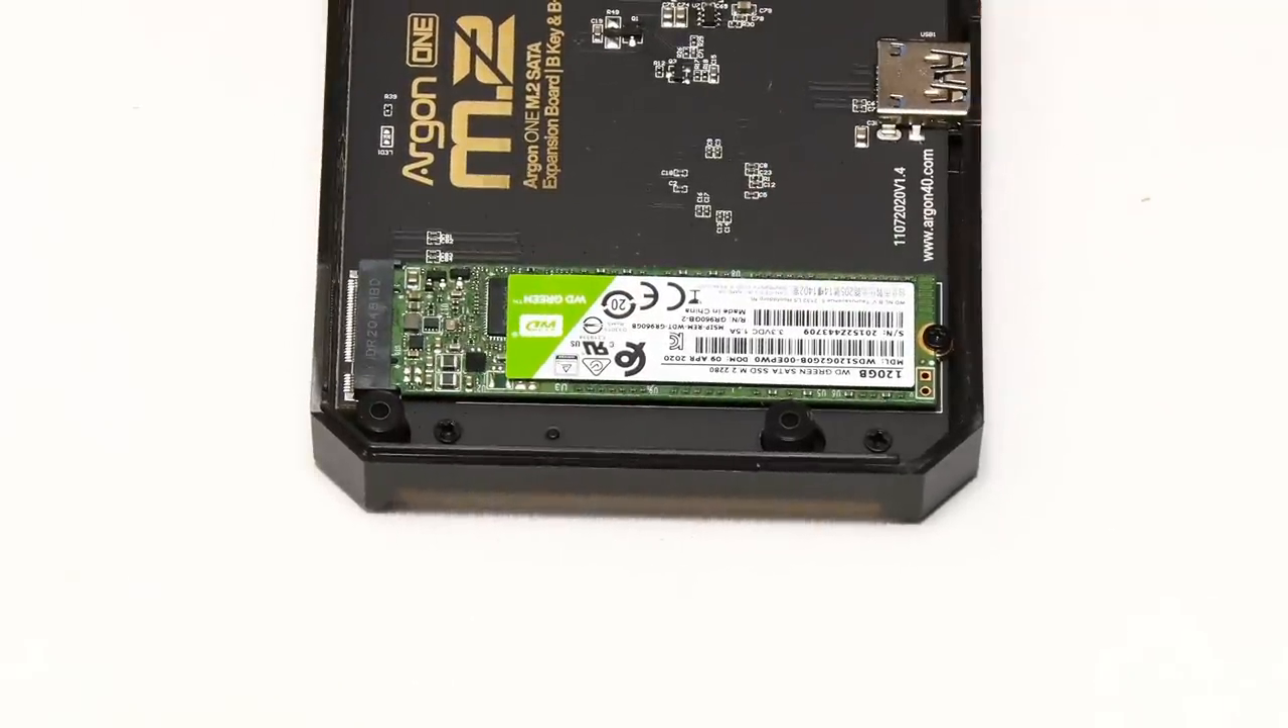Our M .2 SSD is now mounted in the Argon 1. Thirdly, we'll go to the top of the case, where I've also got out all of the accessories that came in the little accessory bag.